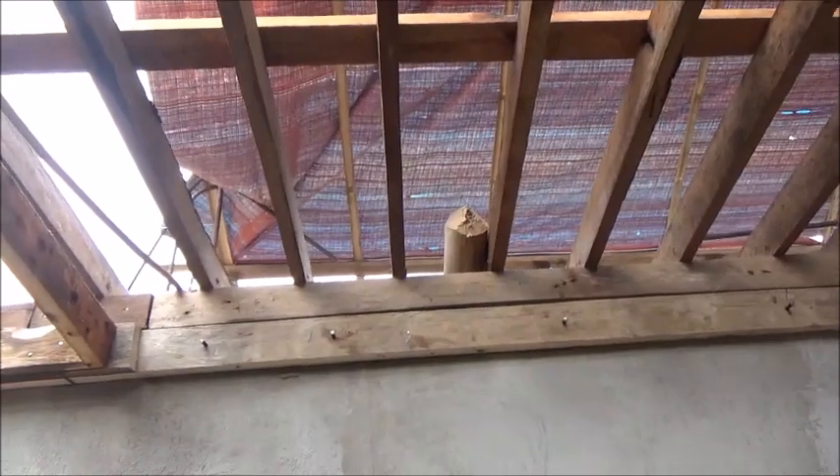We've got all these boards up now.